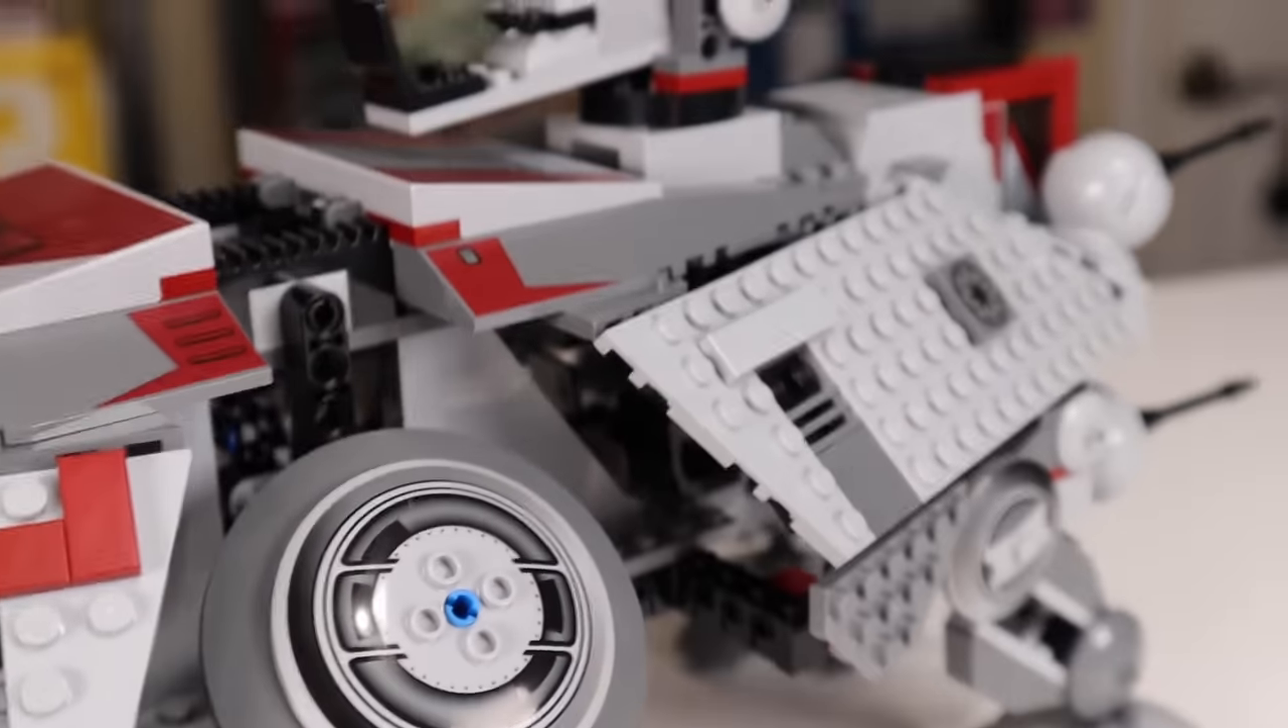We do have some rather large gaps here, which allow you to see into the interior.